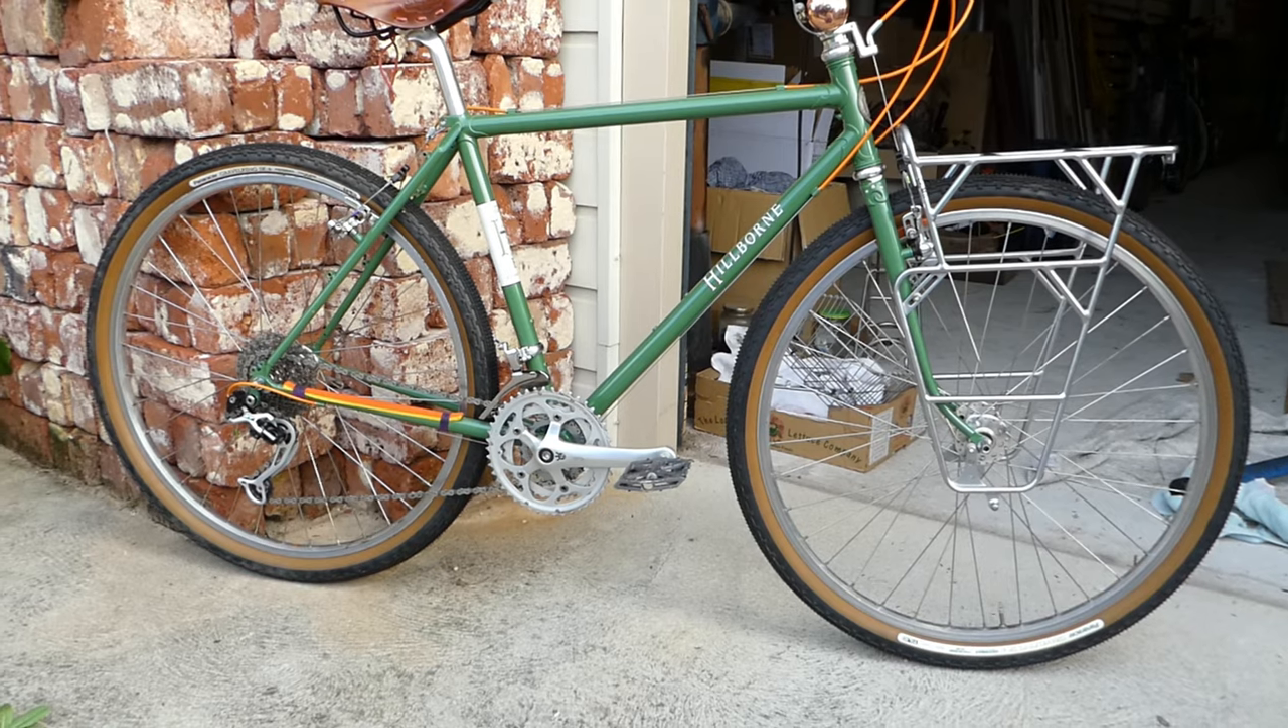All right, we've just about finished for today. It still needs bottle cages and a basket.